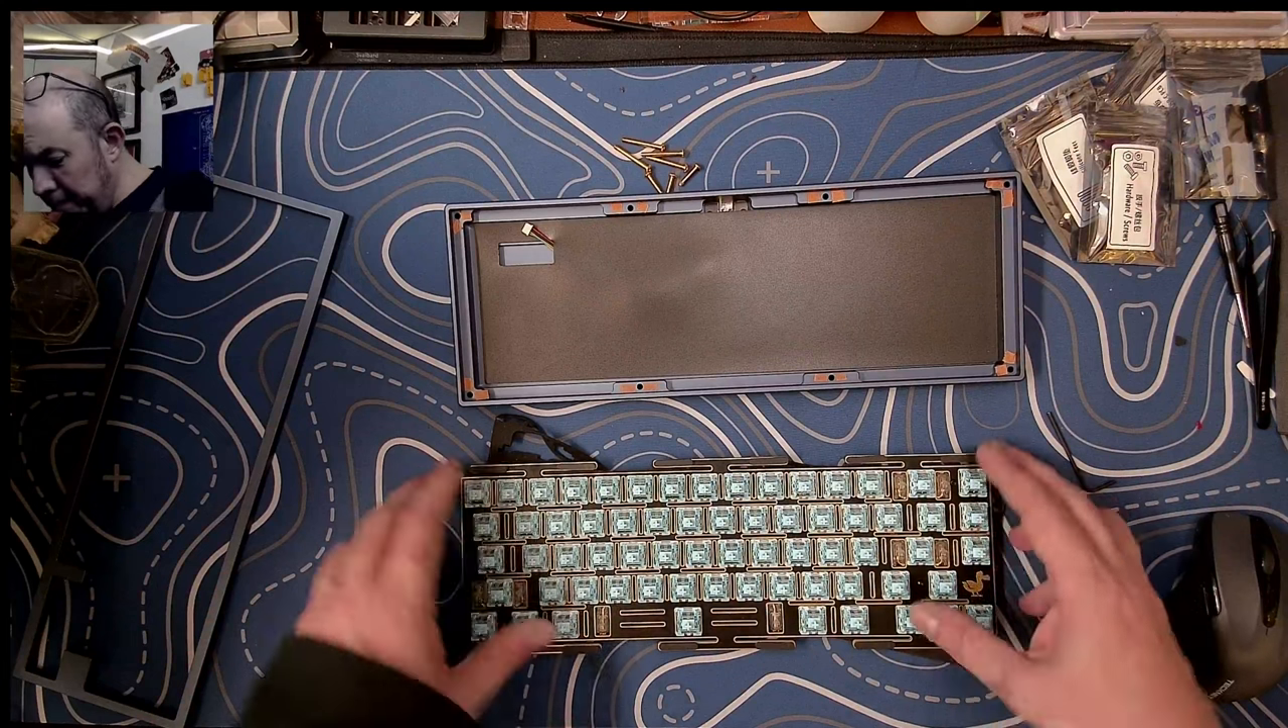All right, we got the switches in.